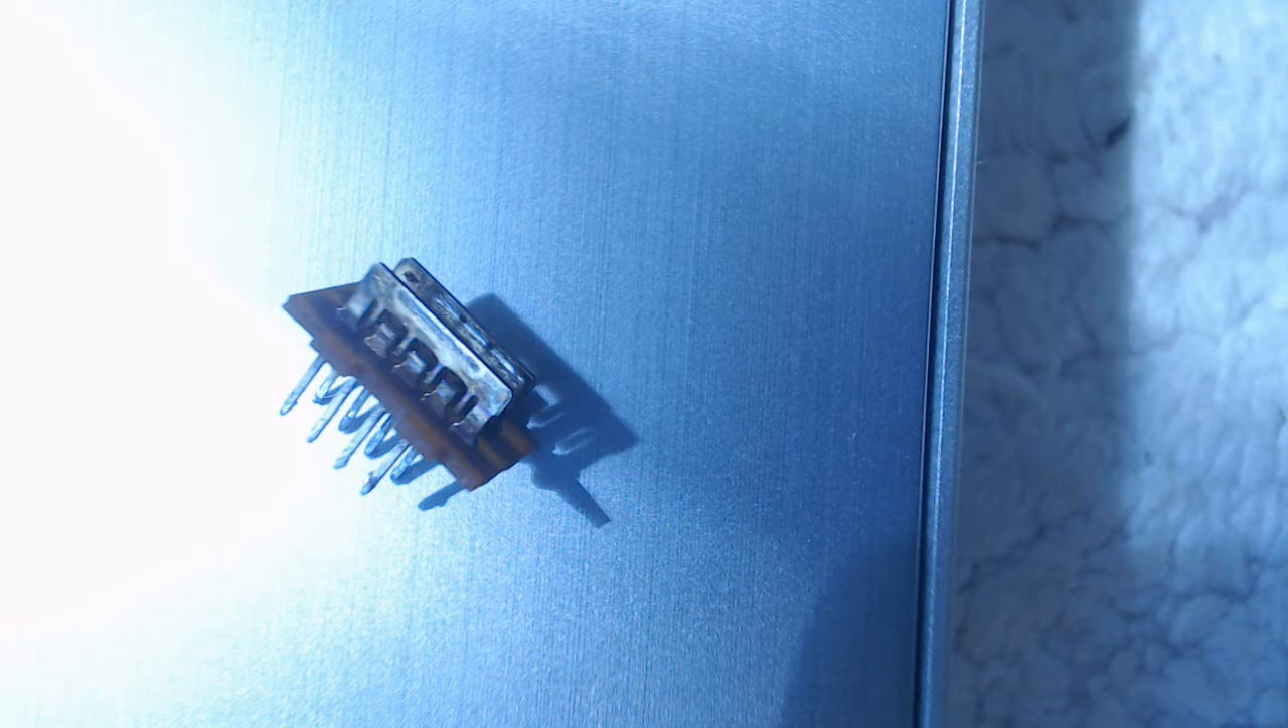Here's the switch with the sliders removed.